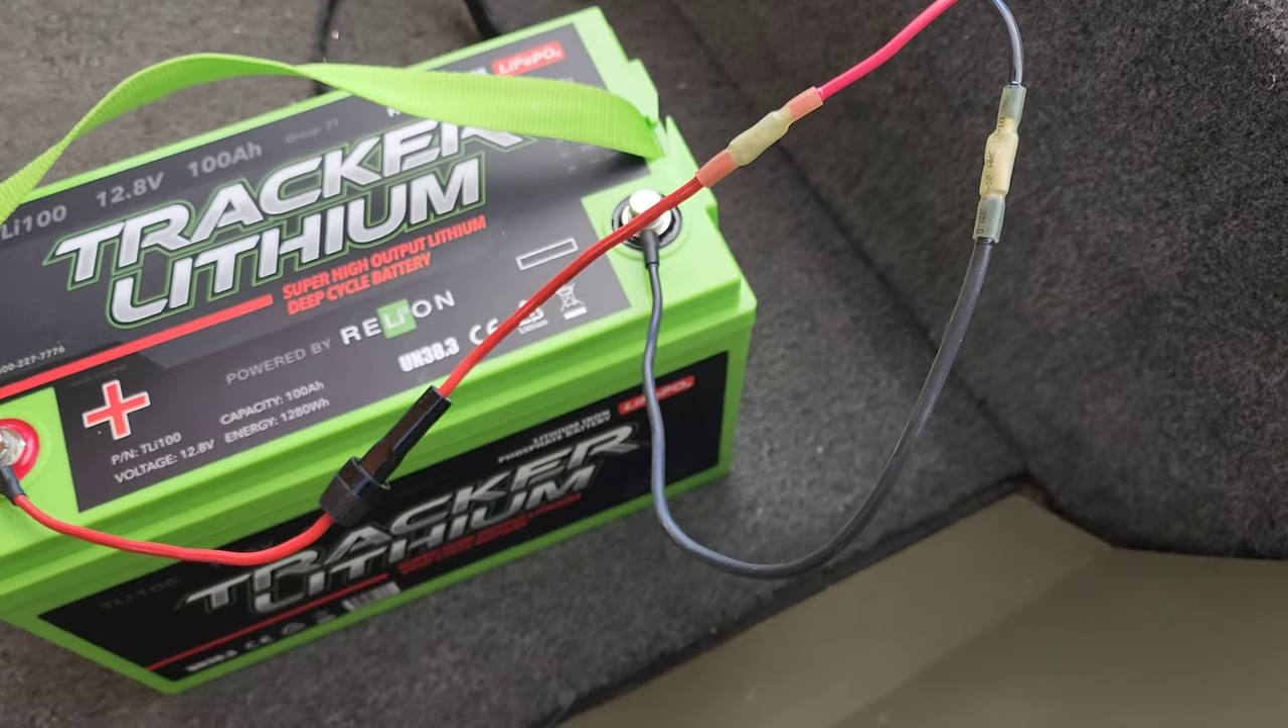As you can see, I added terminal connectors. Heat shrink wrap. Inline fuse. Heat shrink crimp connector.